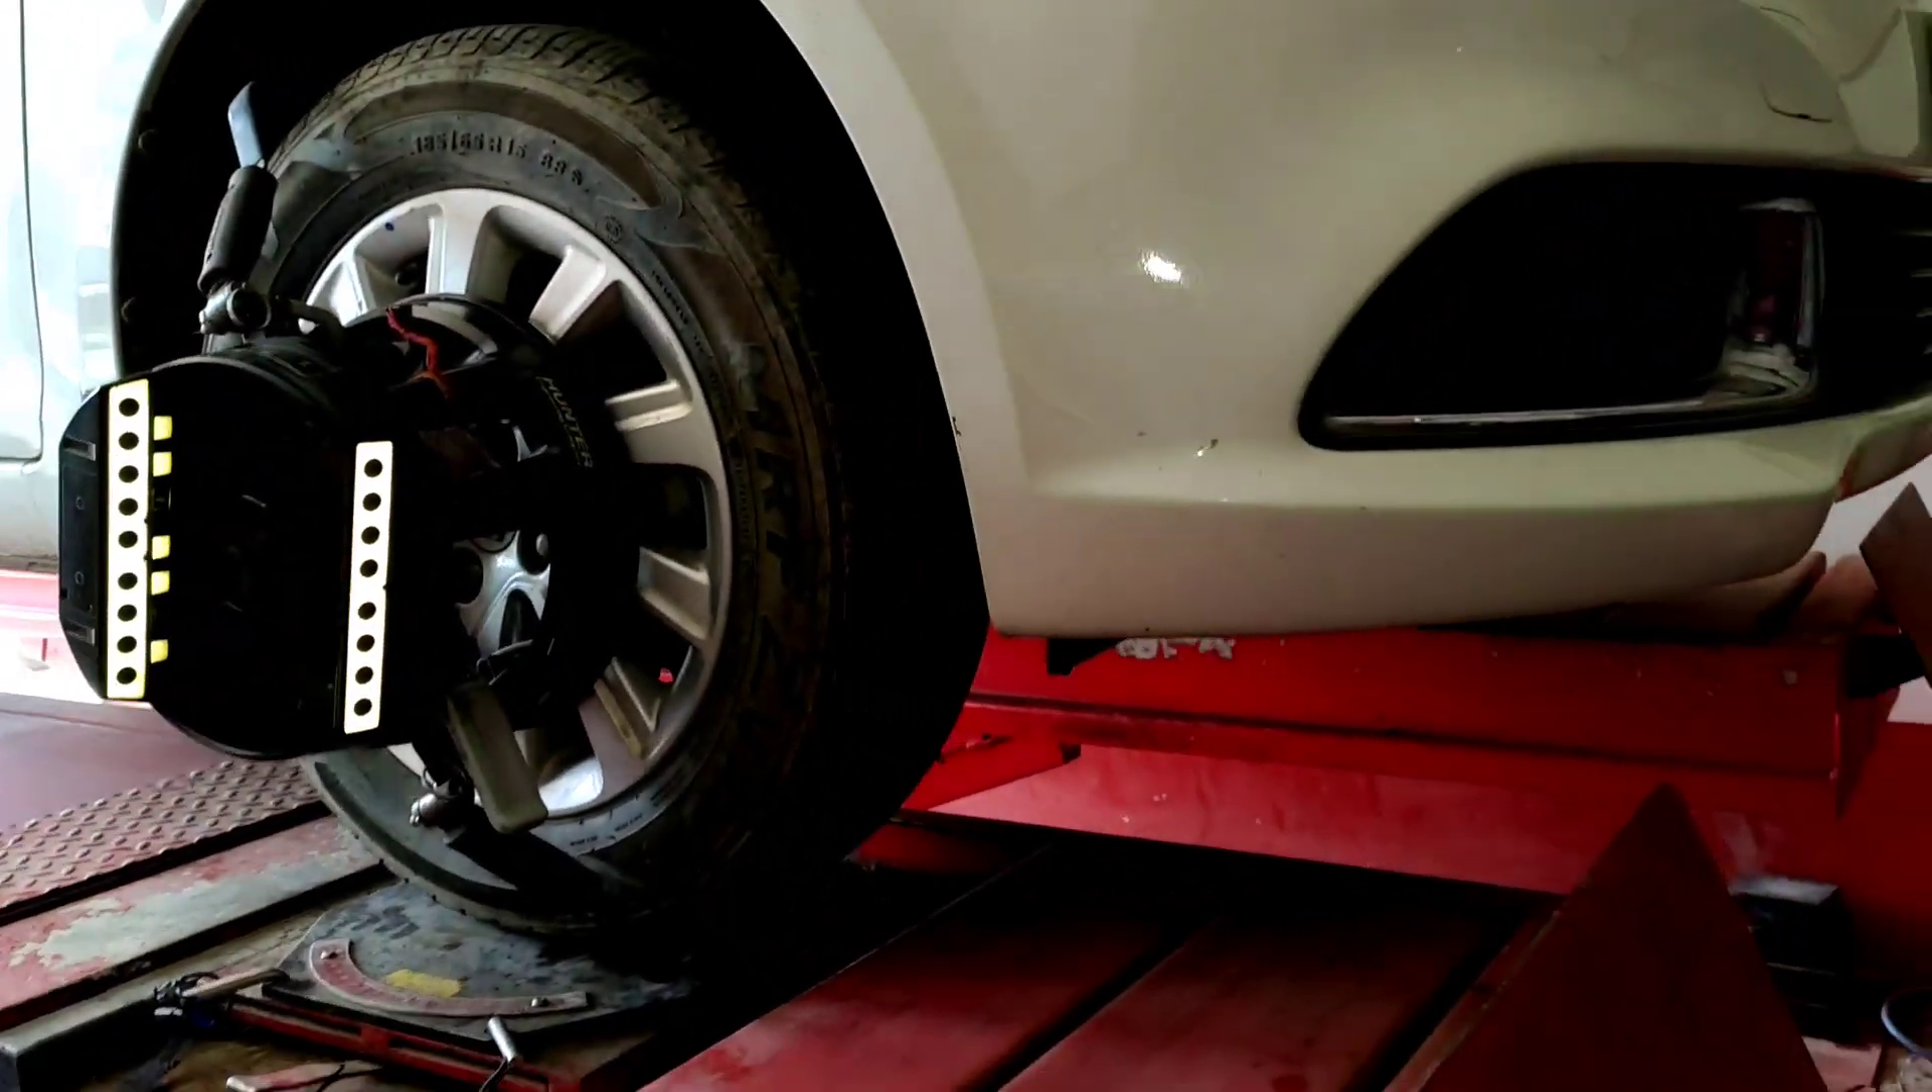अब तो sensor लगा दिए गए है टायर में आप देख पा रहे हैं।